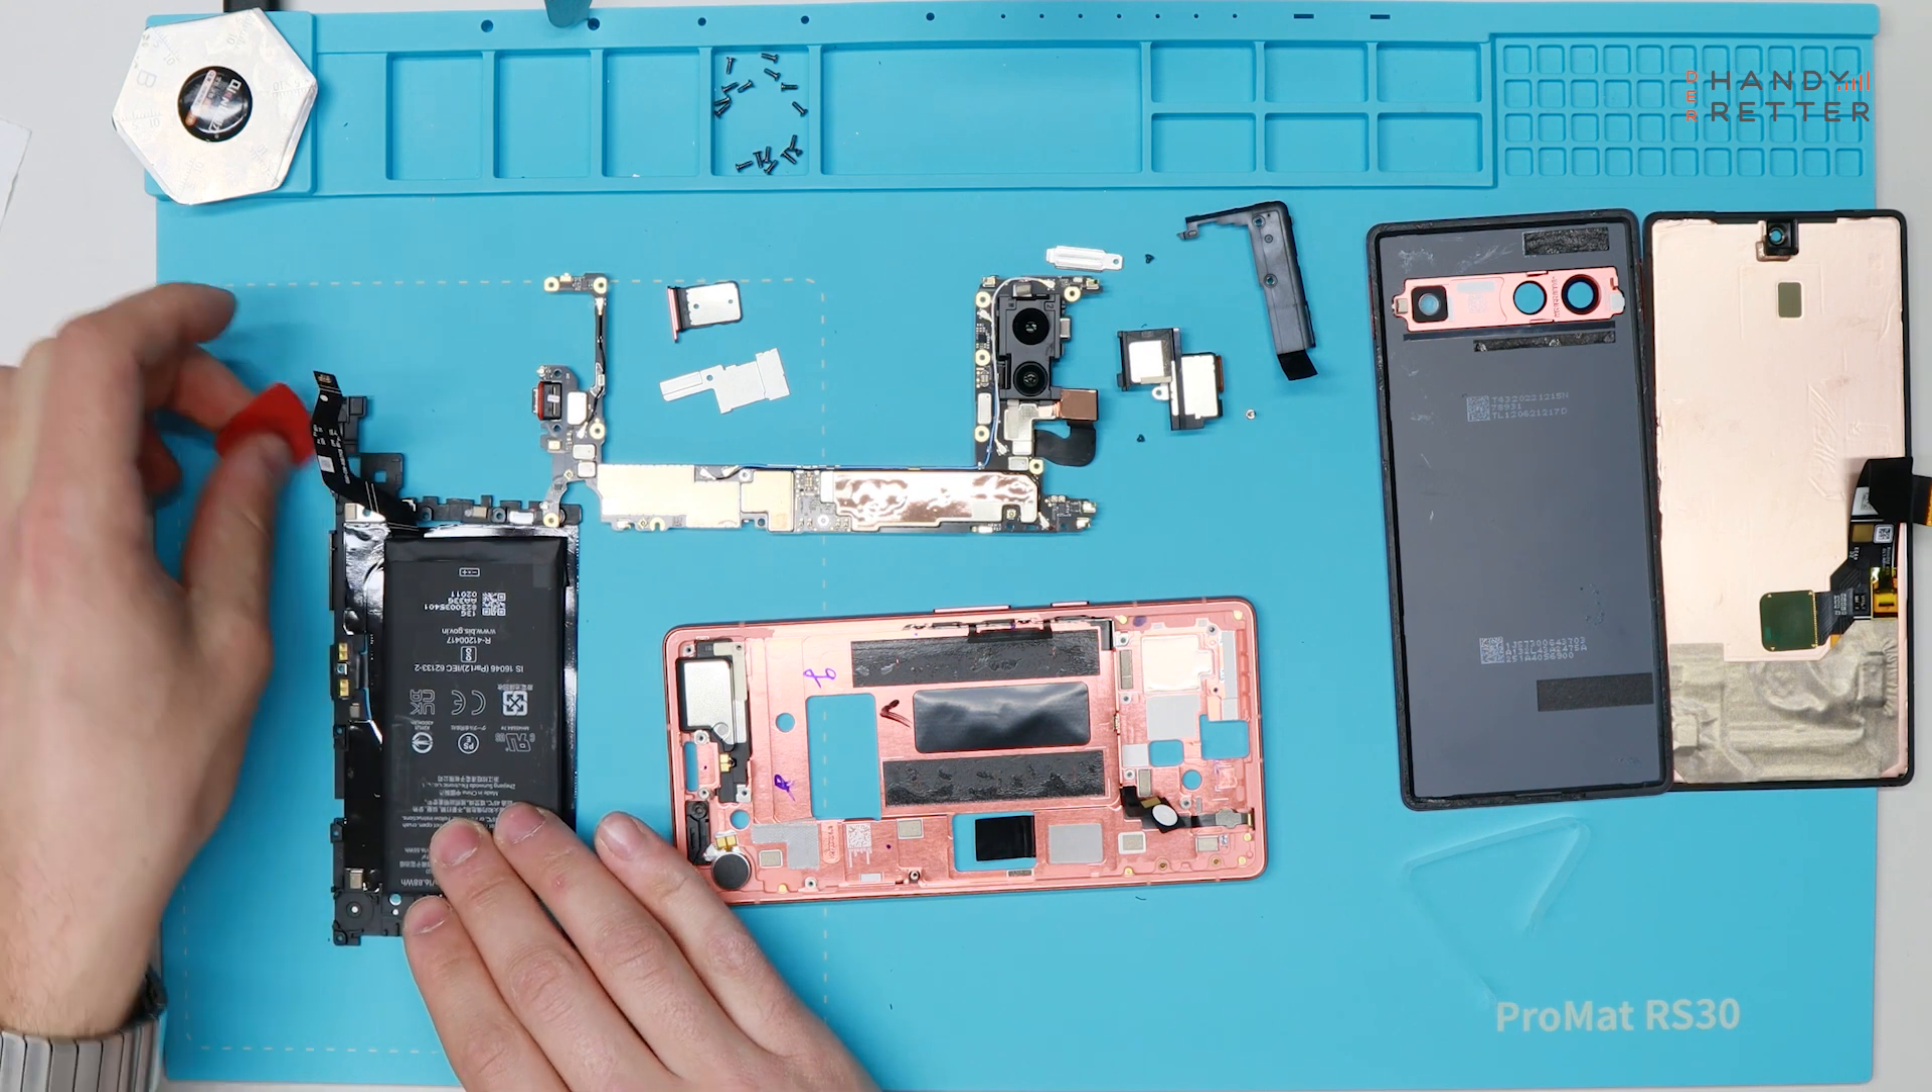That's it, we disassembled the Google Pixel 7a.